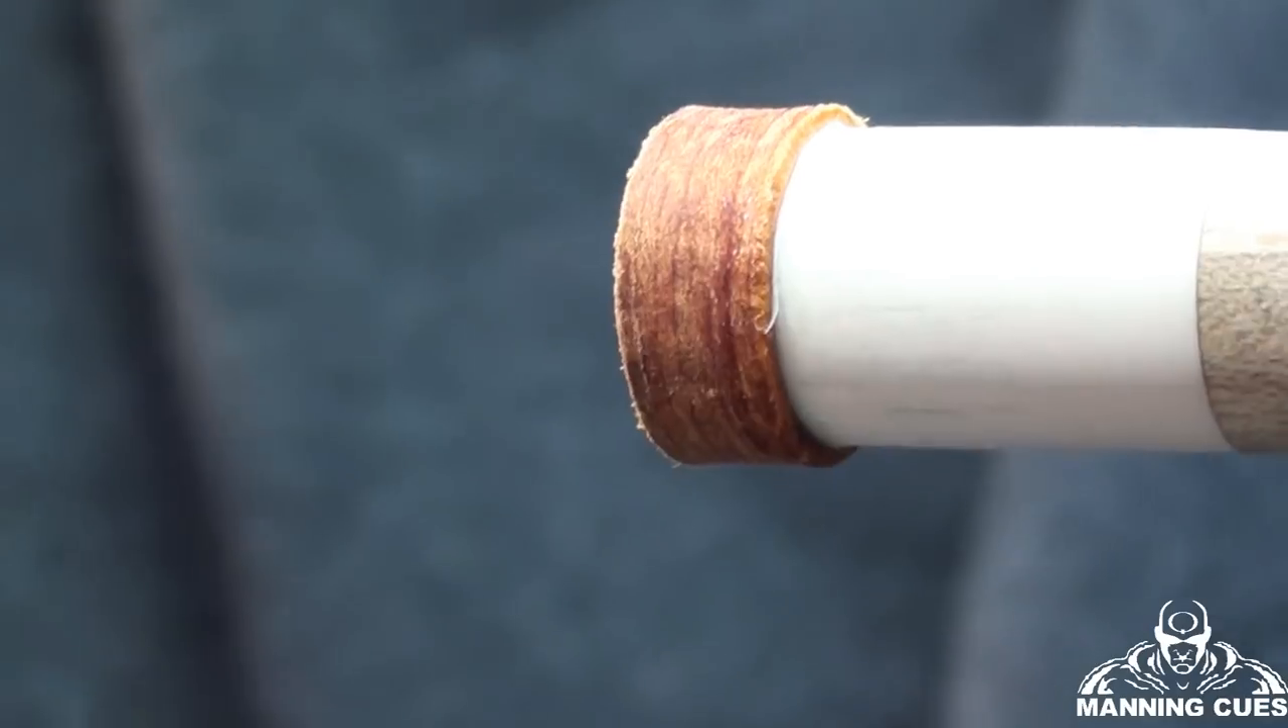So right now you can kind of see that the tip is bigger than the ferrule.